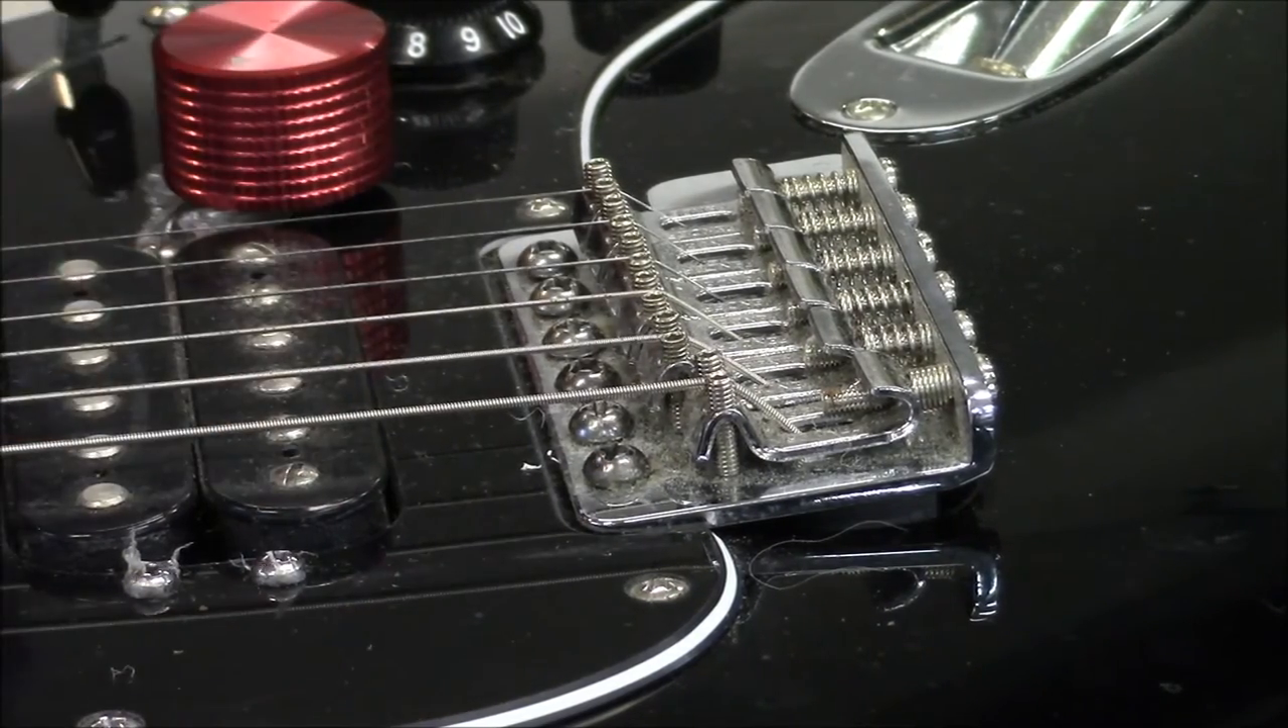When you look at your height adjustment screws here, even though this guitar is properly tuned, you can see how high they stick up above the saddle.